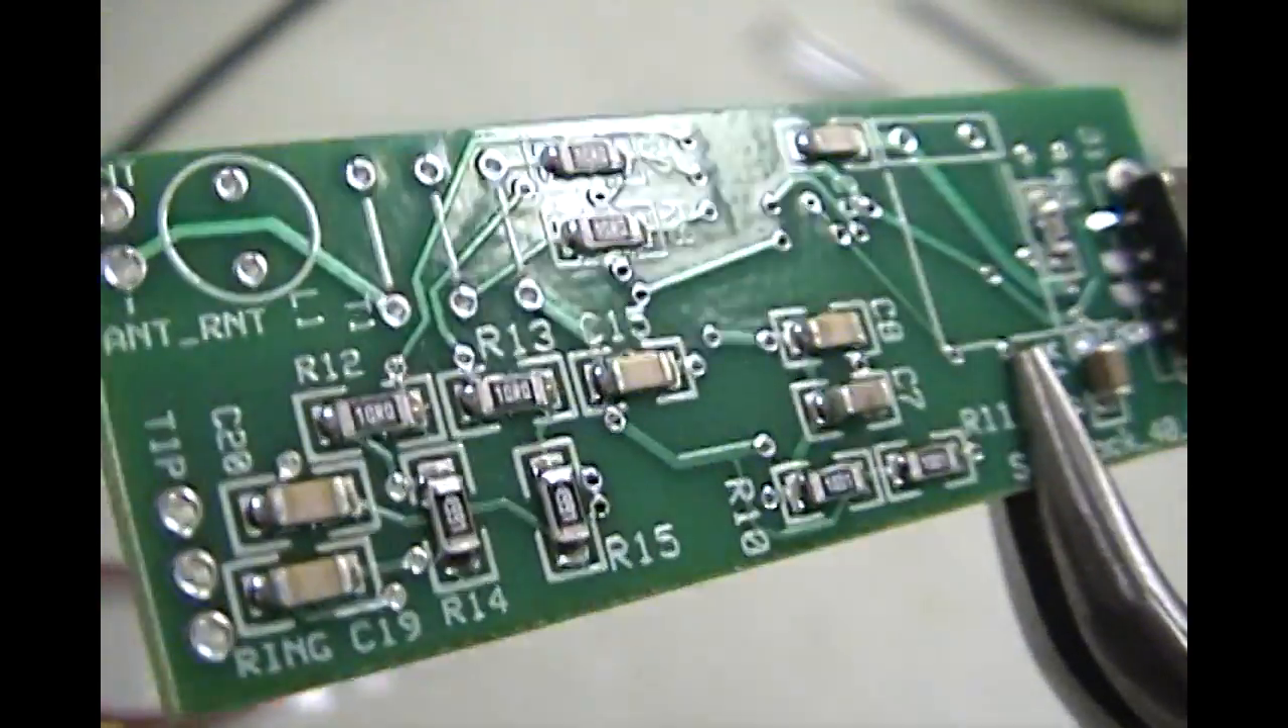Now if we want to take a nice close look, we can see that all of the resistors and capacitors are fully on there.